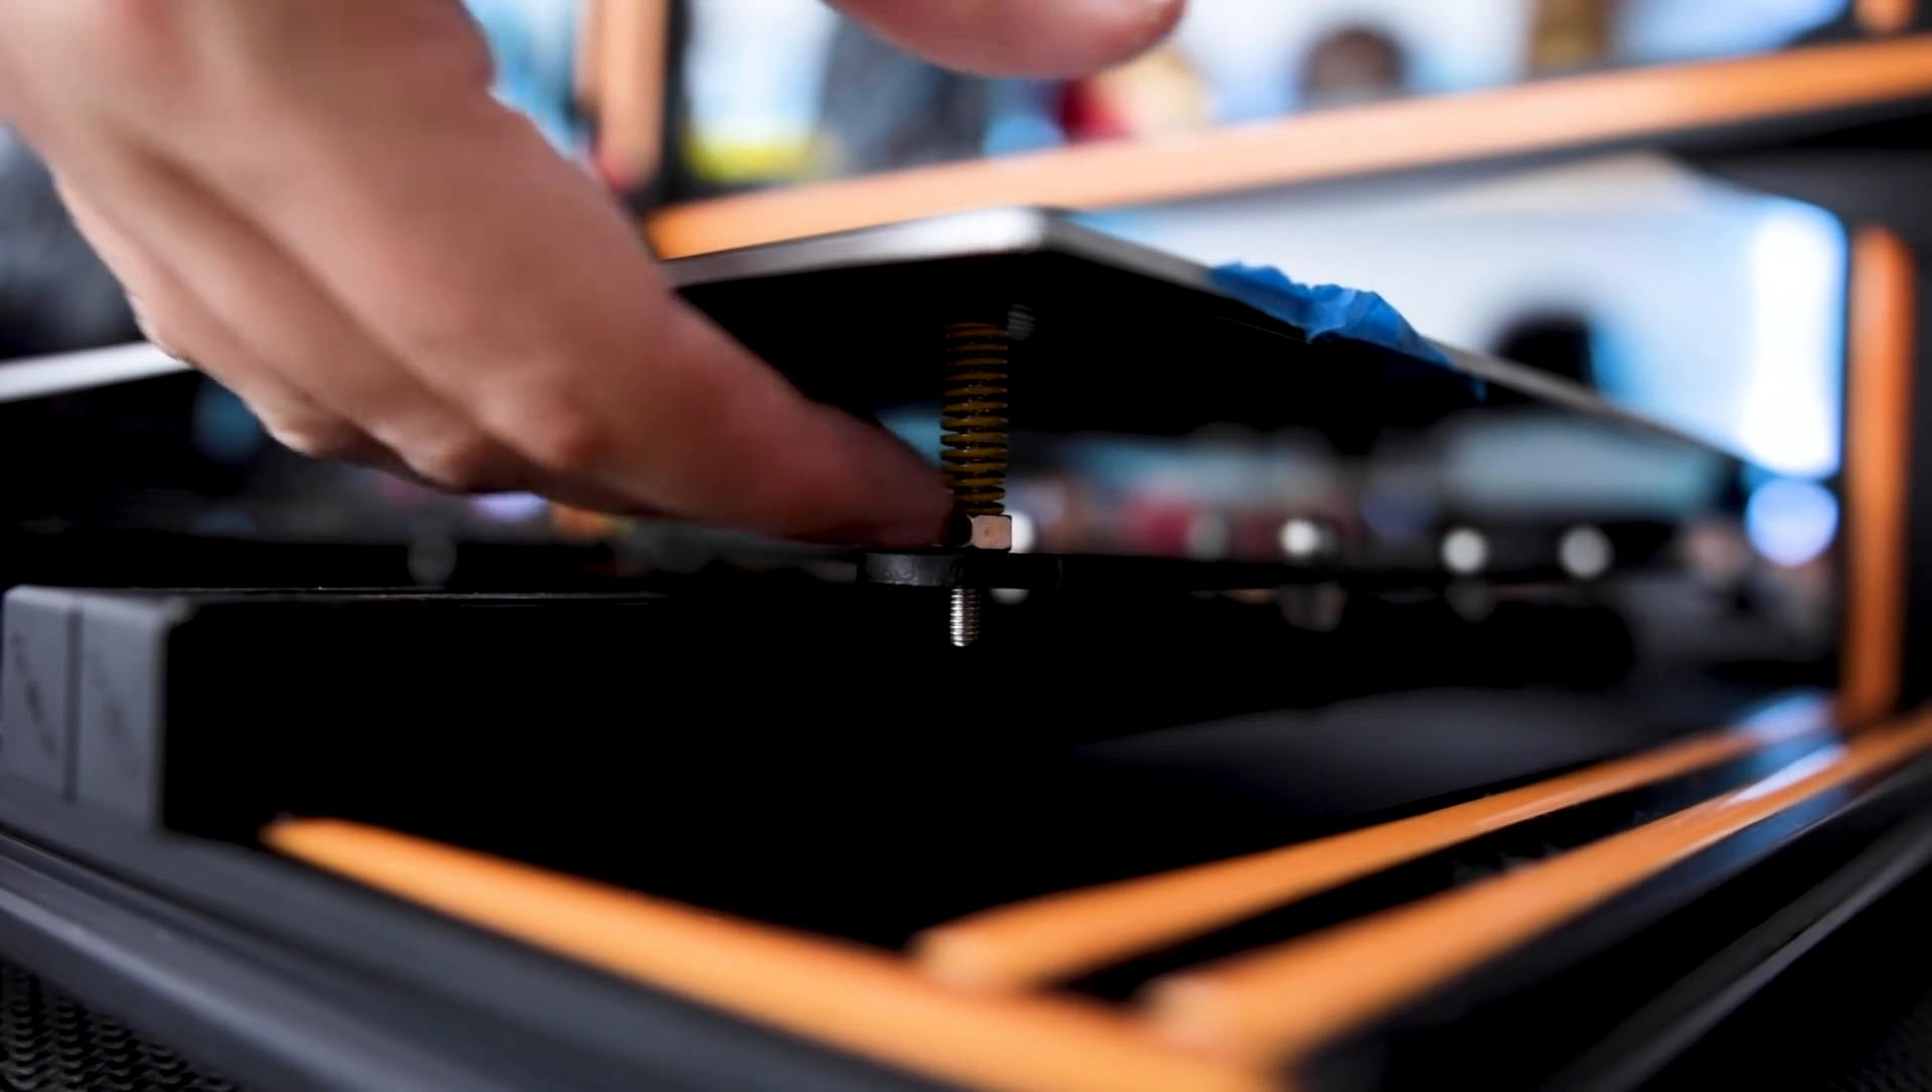Alright you know just lift this up with the spring with it slide that bolt in right back through the hole now the spring sits on top of the actual bolt.